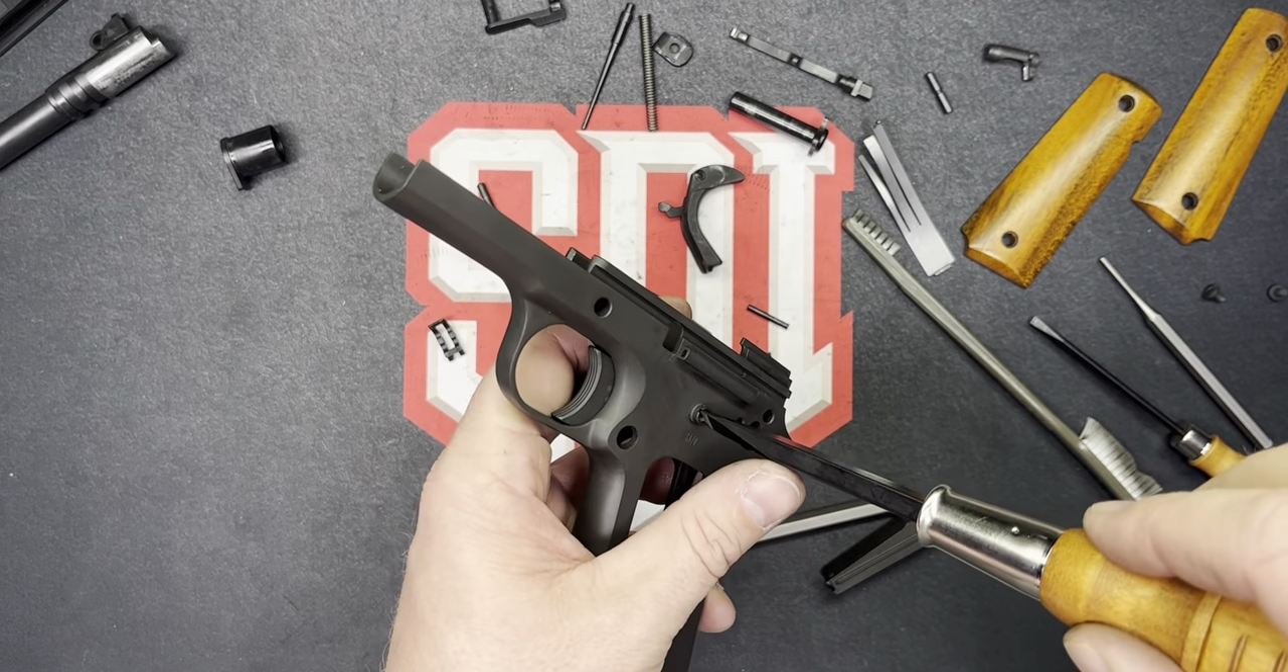Now, this frame is stripped, essentially.